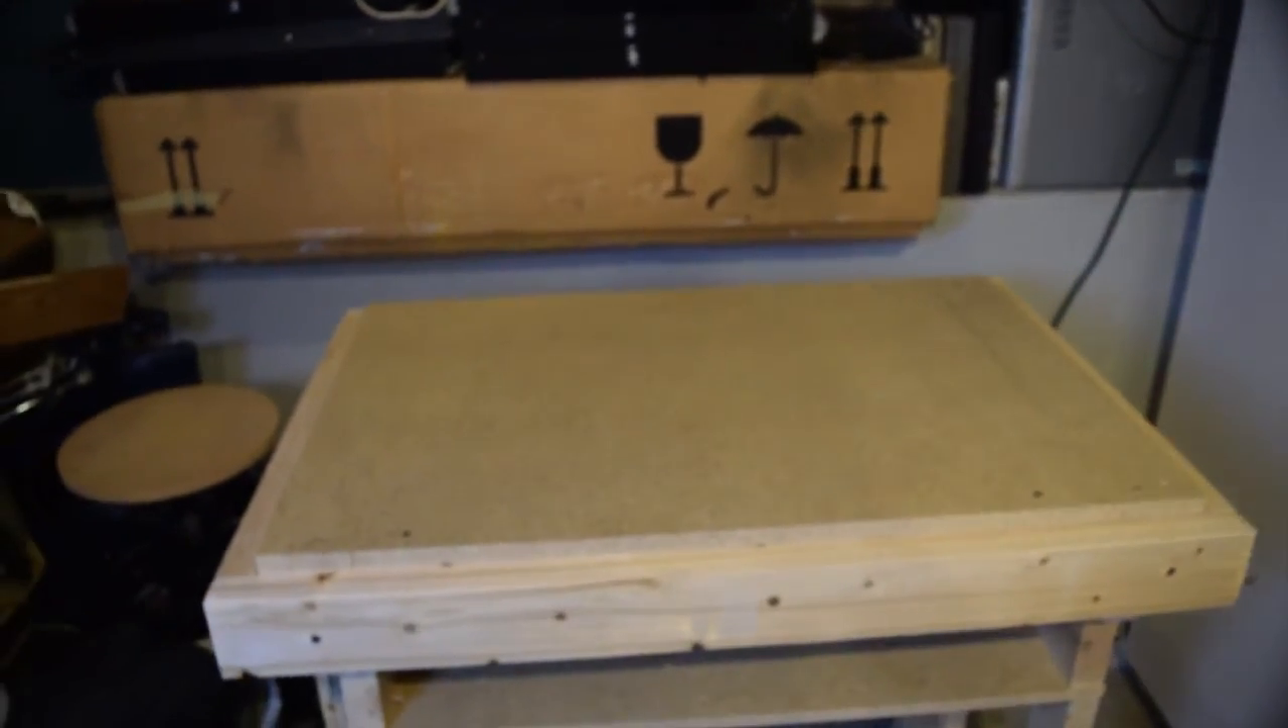As you can see I've put a rim around the edge here.